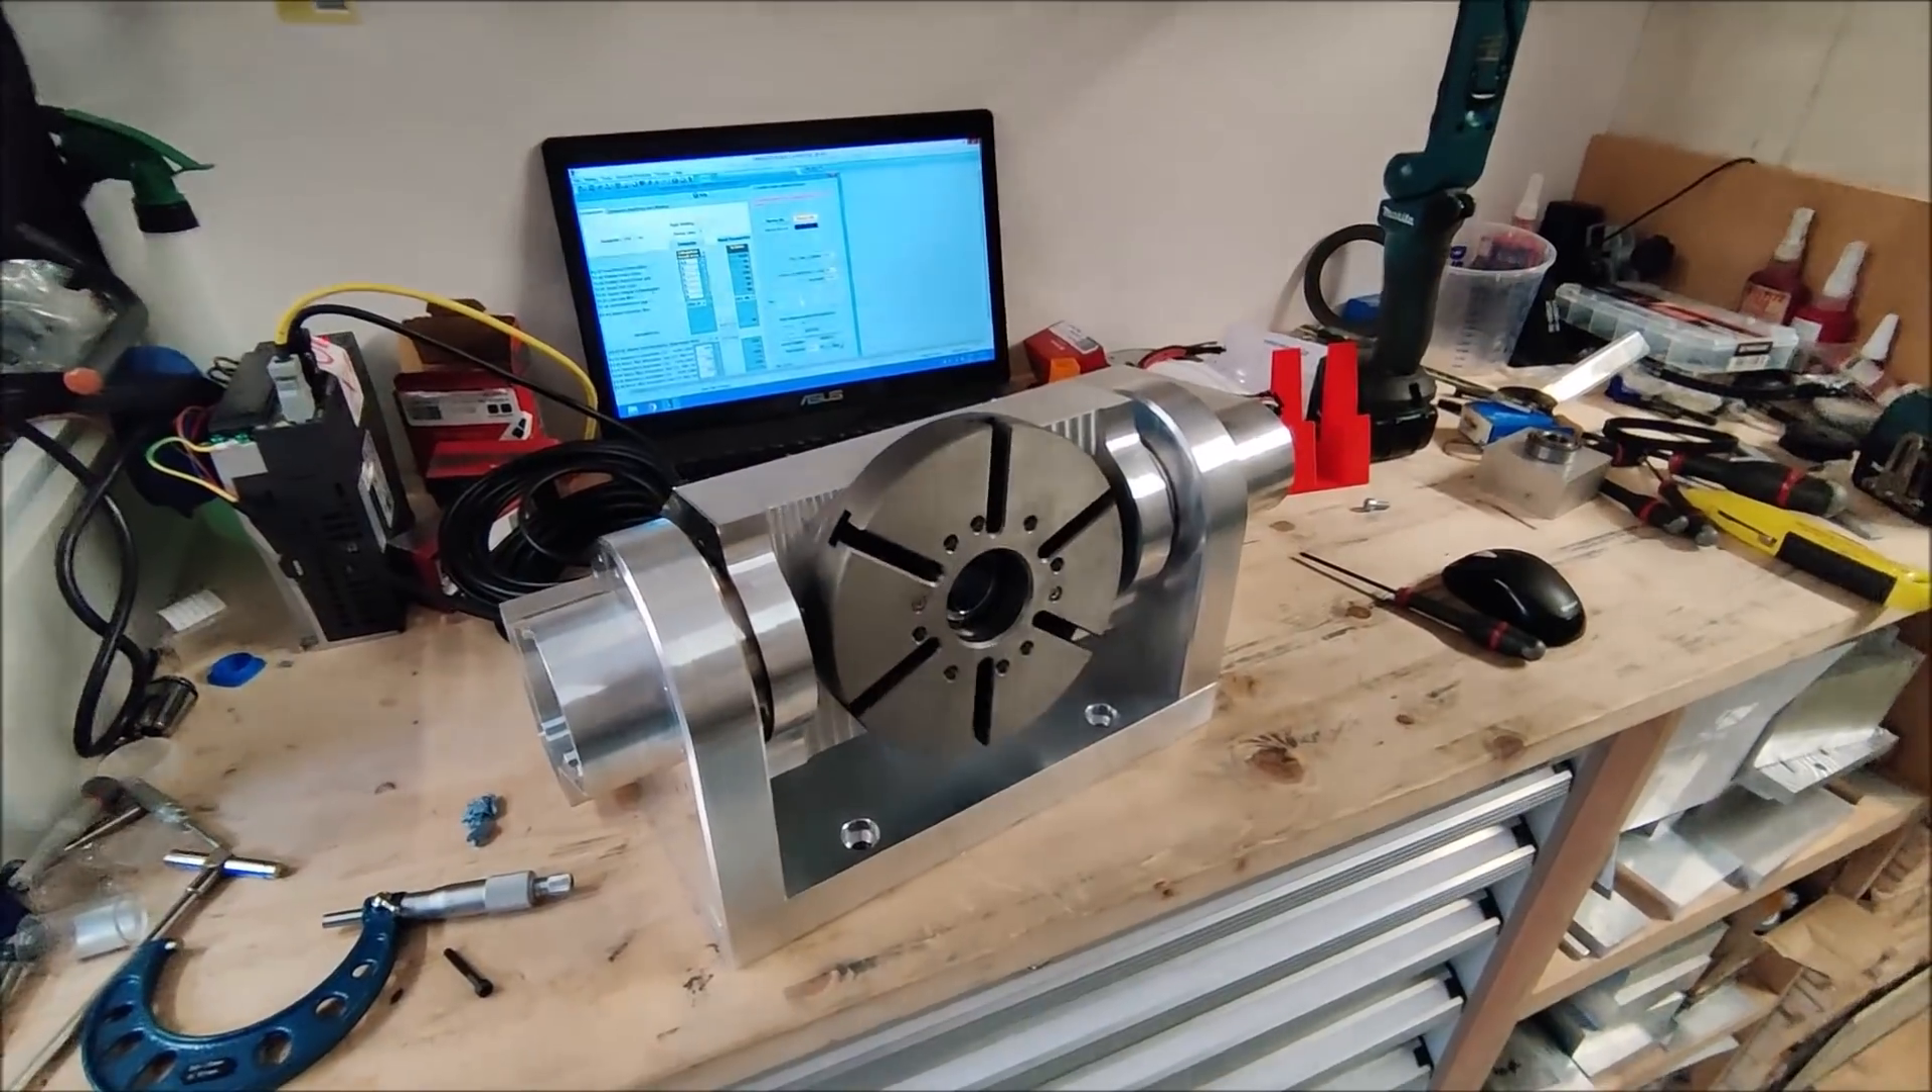So this is how it looks like when the table is mounted on the trunnion.